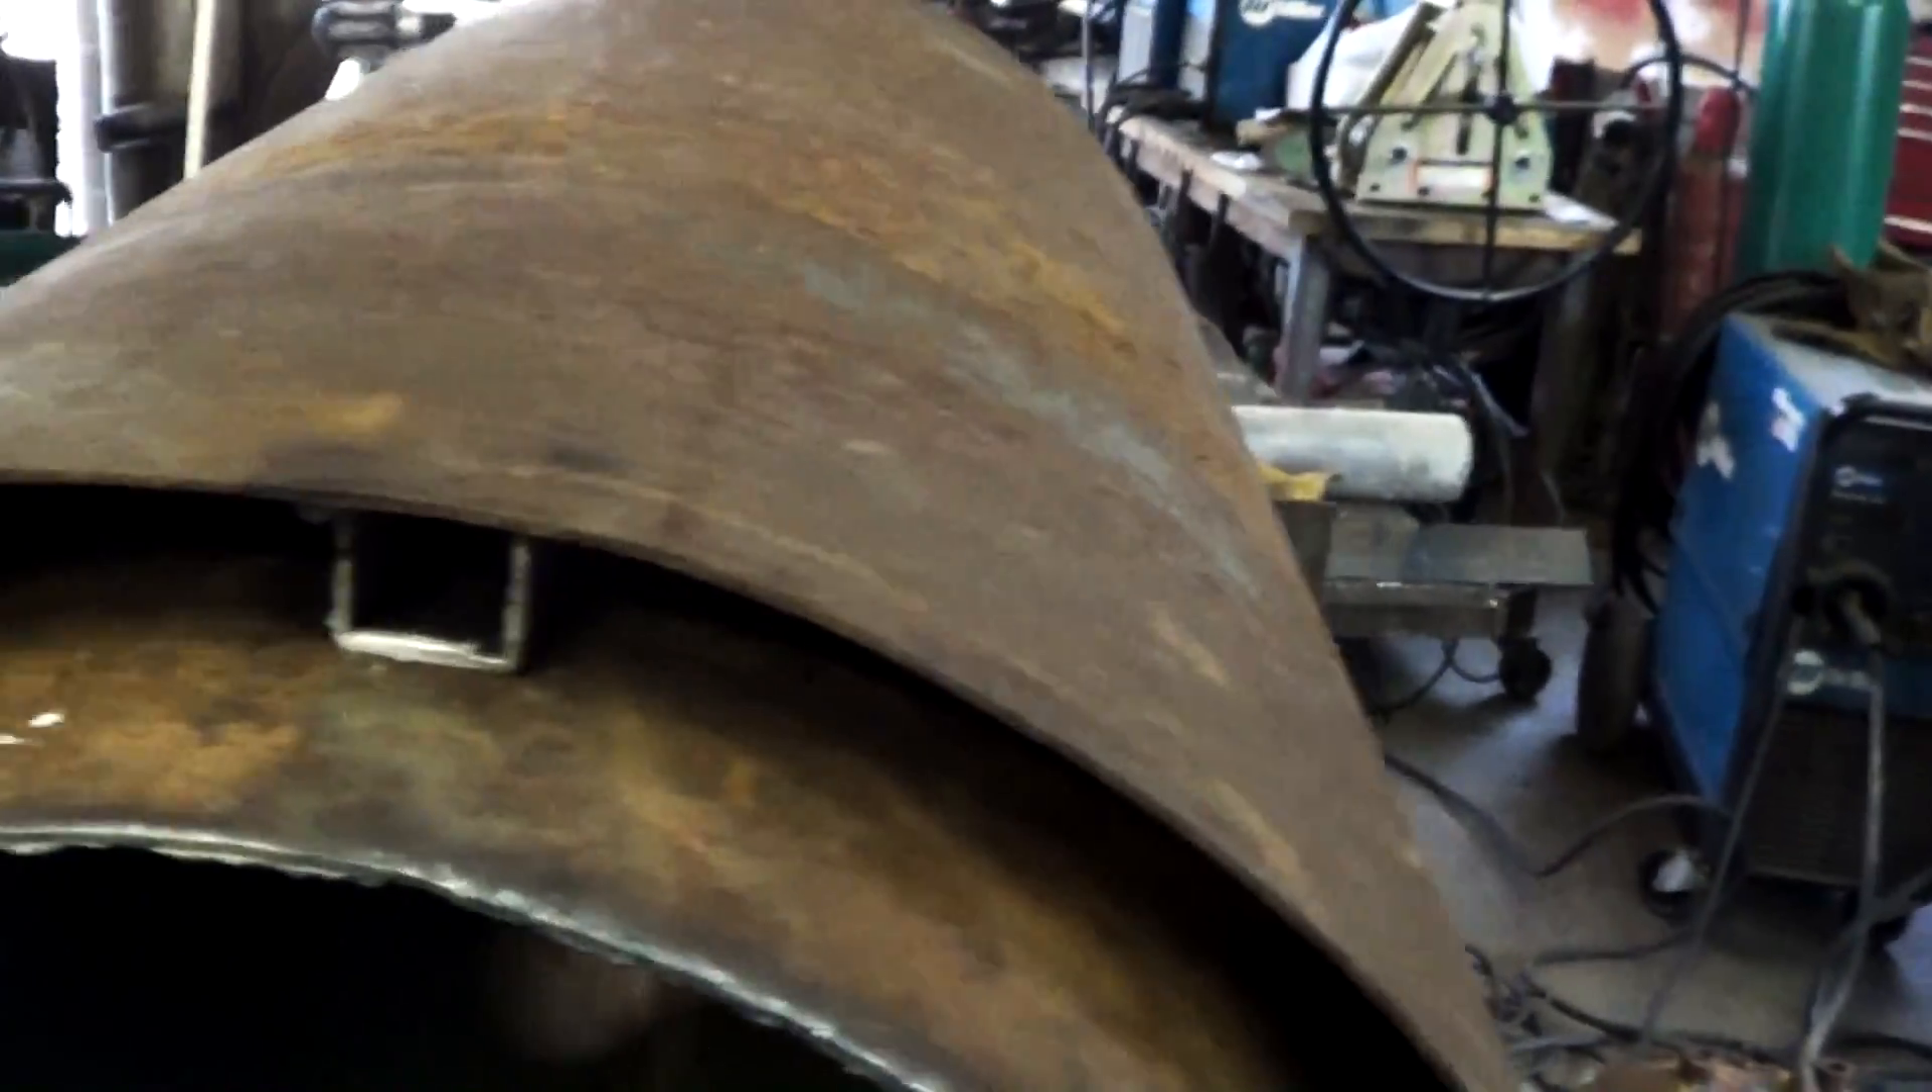We've got it tacked in place you can see there's a little one inch gaps here.